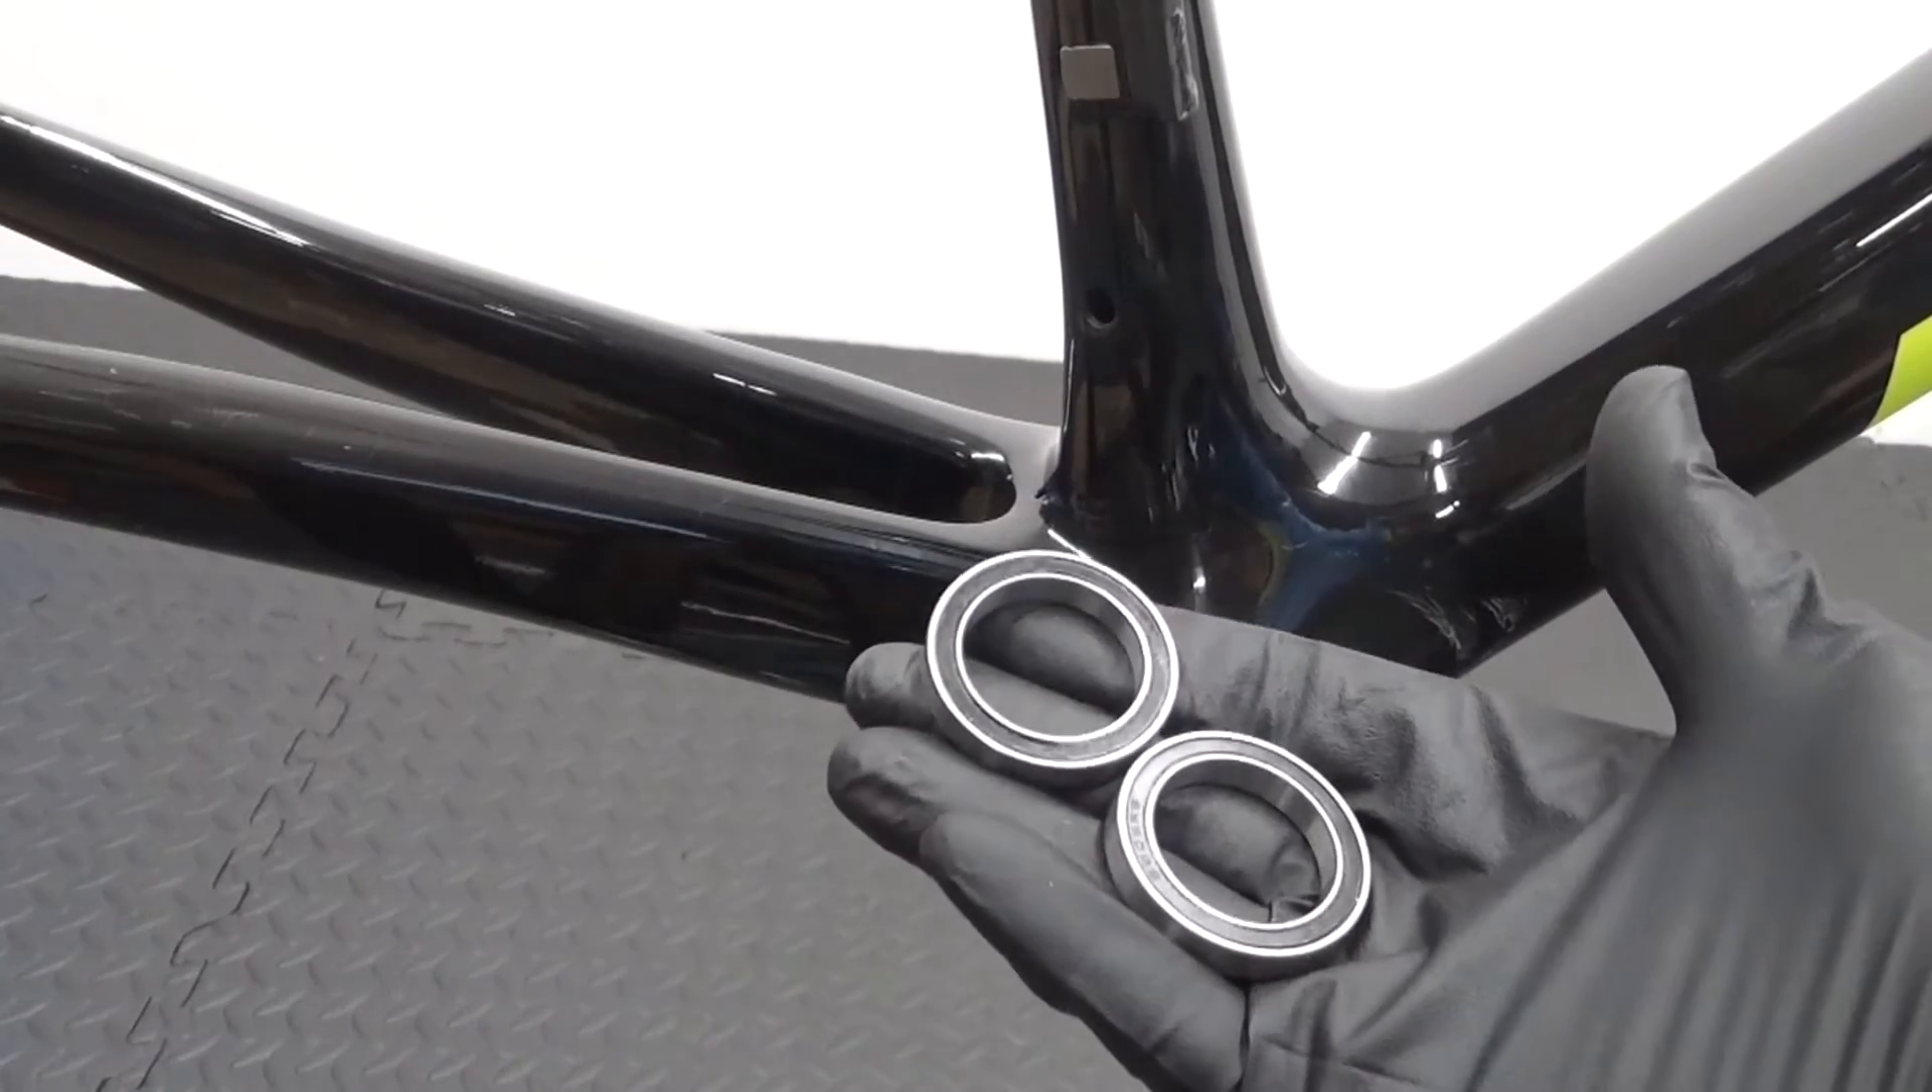So we have both the bearings removed.